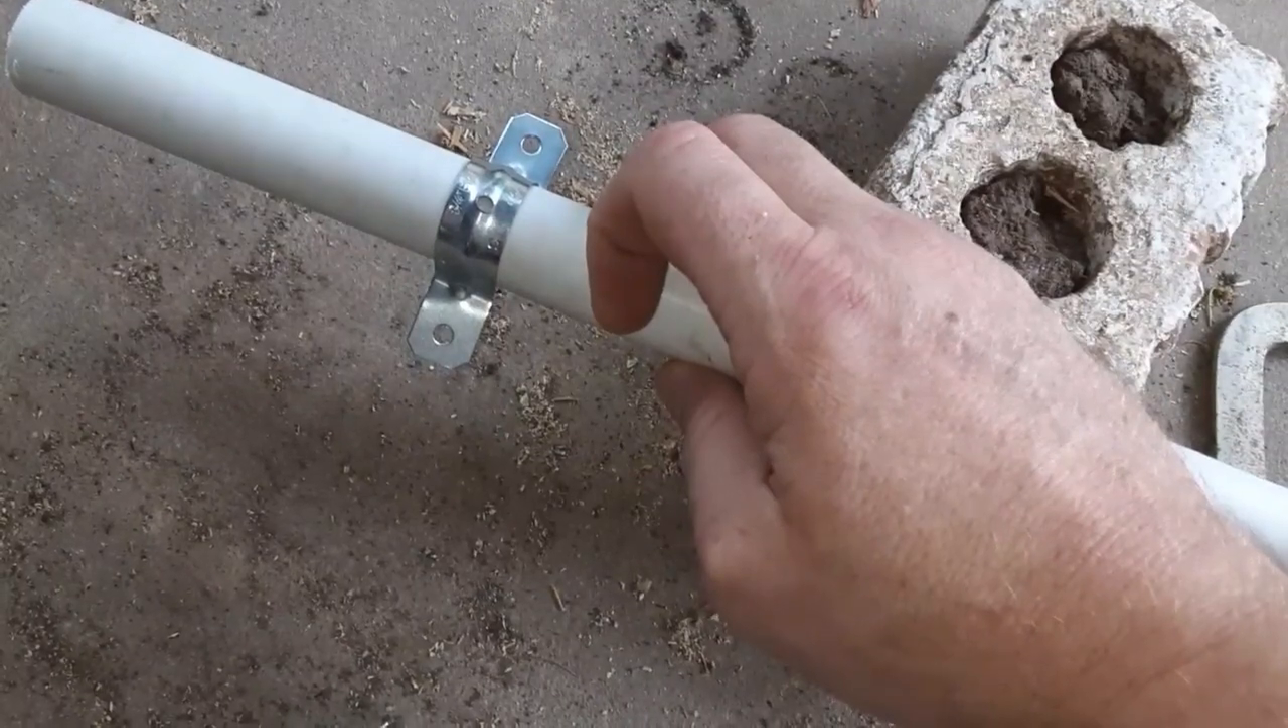I have some 3 quarter inch conduit straps that fits right on my 3 quarter inch PVC pipe.